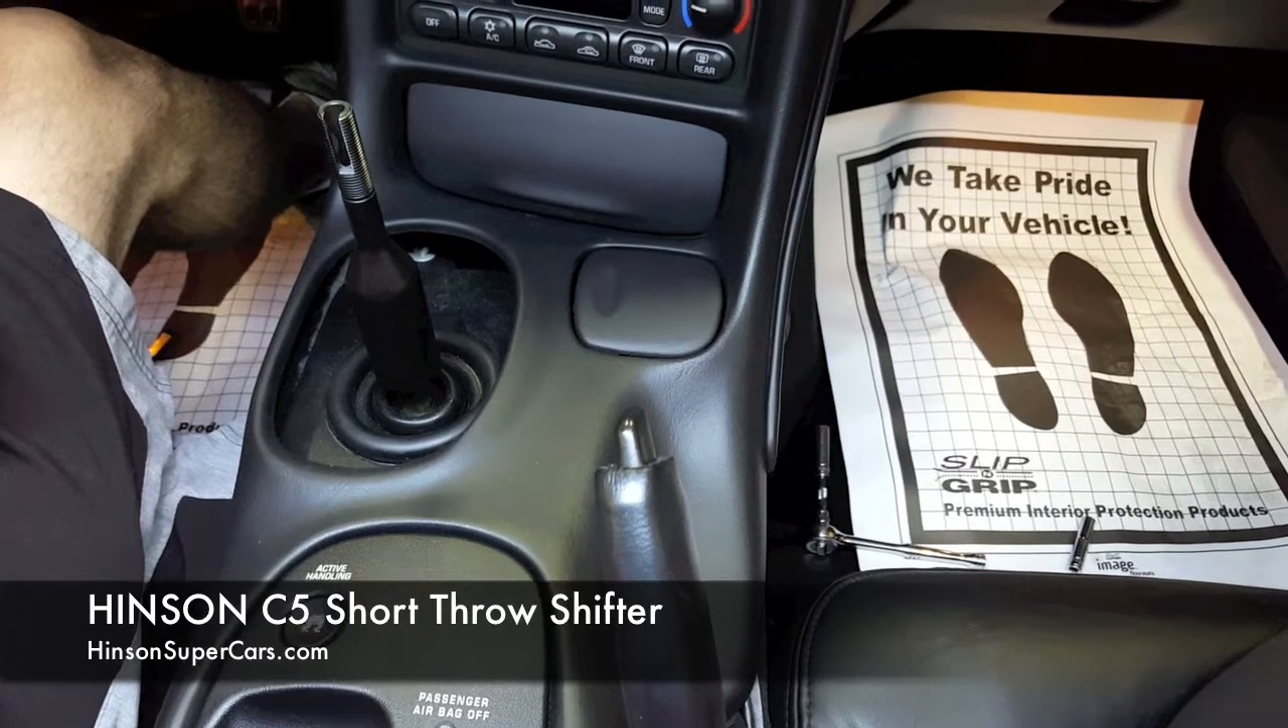All right, now that the shift knob is out, it's currently in fourth.